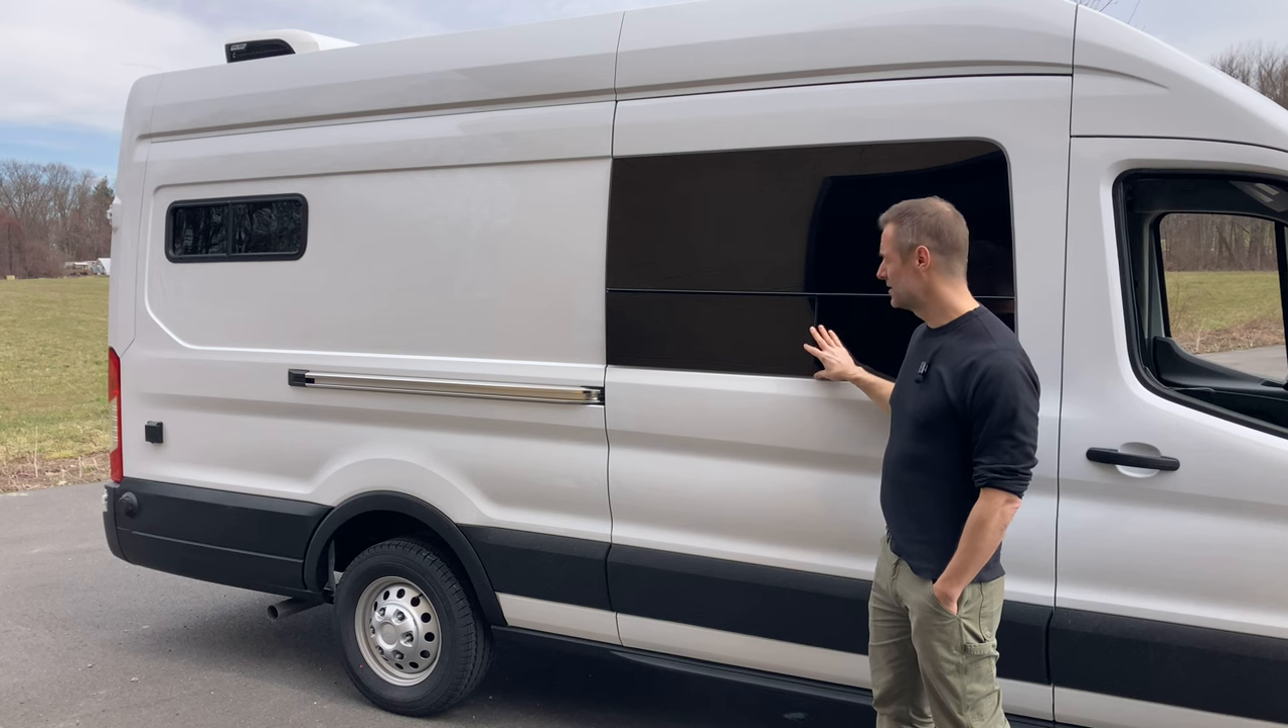And you can see here we've added a CR Lawrence passenger sliding door window.